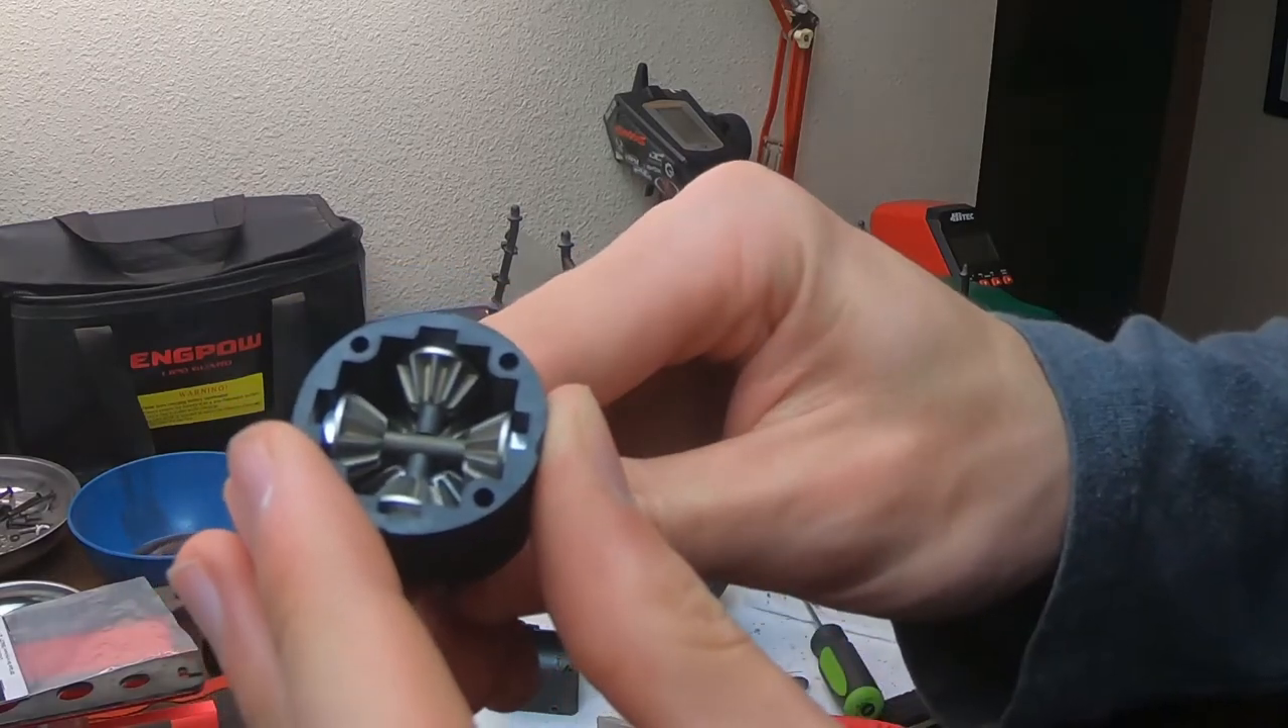I got the spider gears in so now there's two little notches in the shafts and as you can see there are now four spider gears.